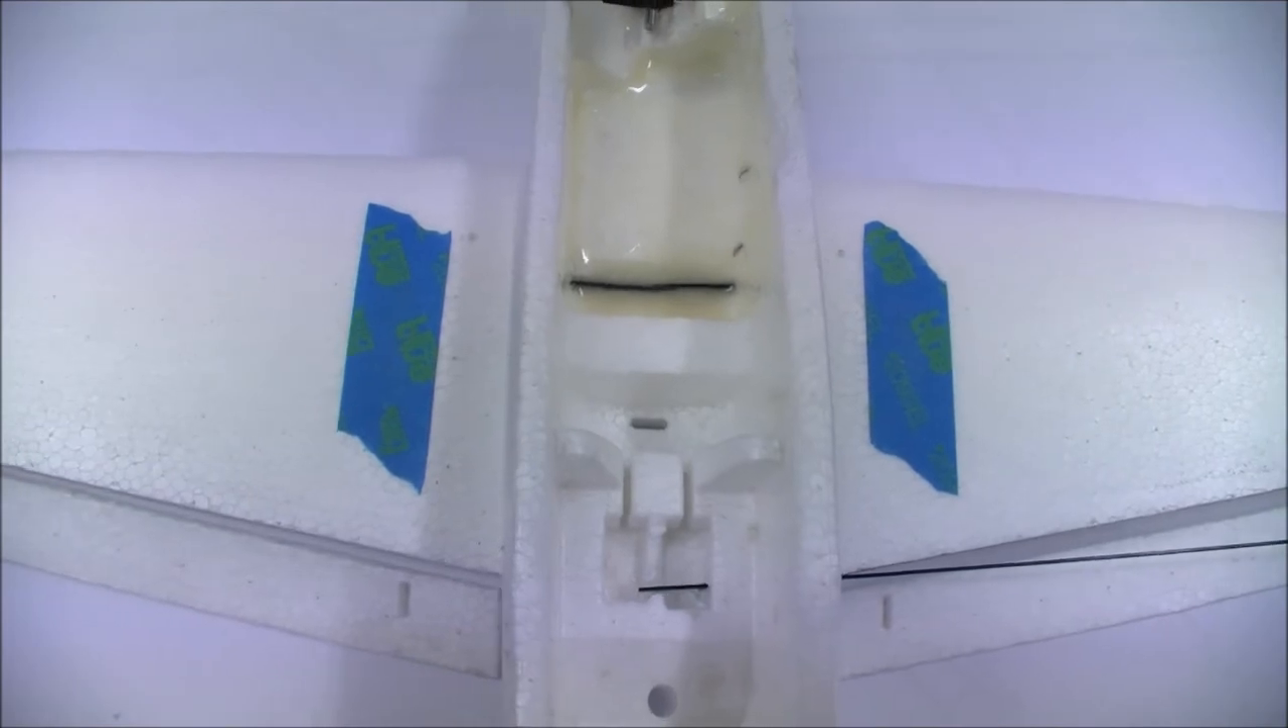What I've done here I've taped up the holes on top of the wing.